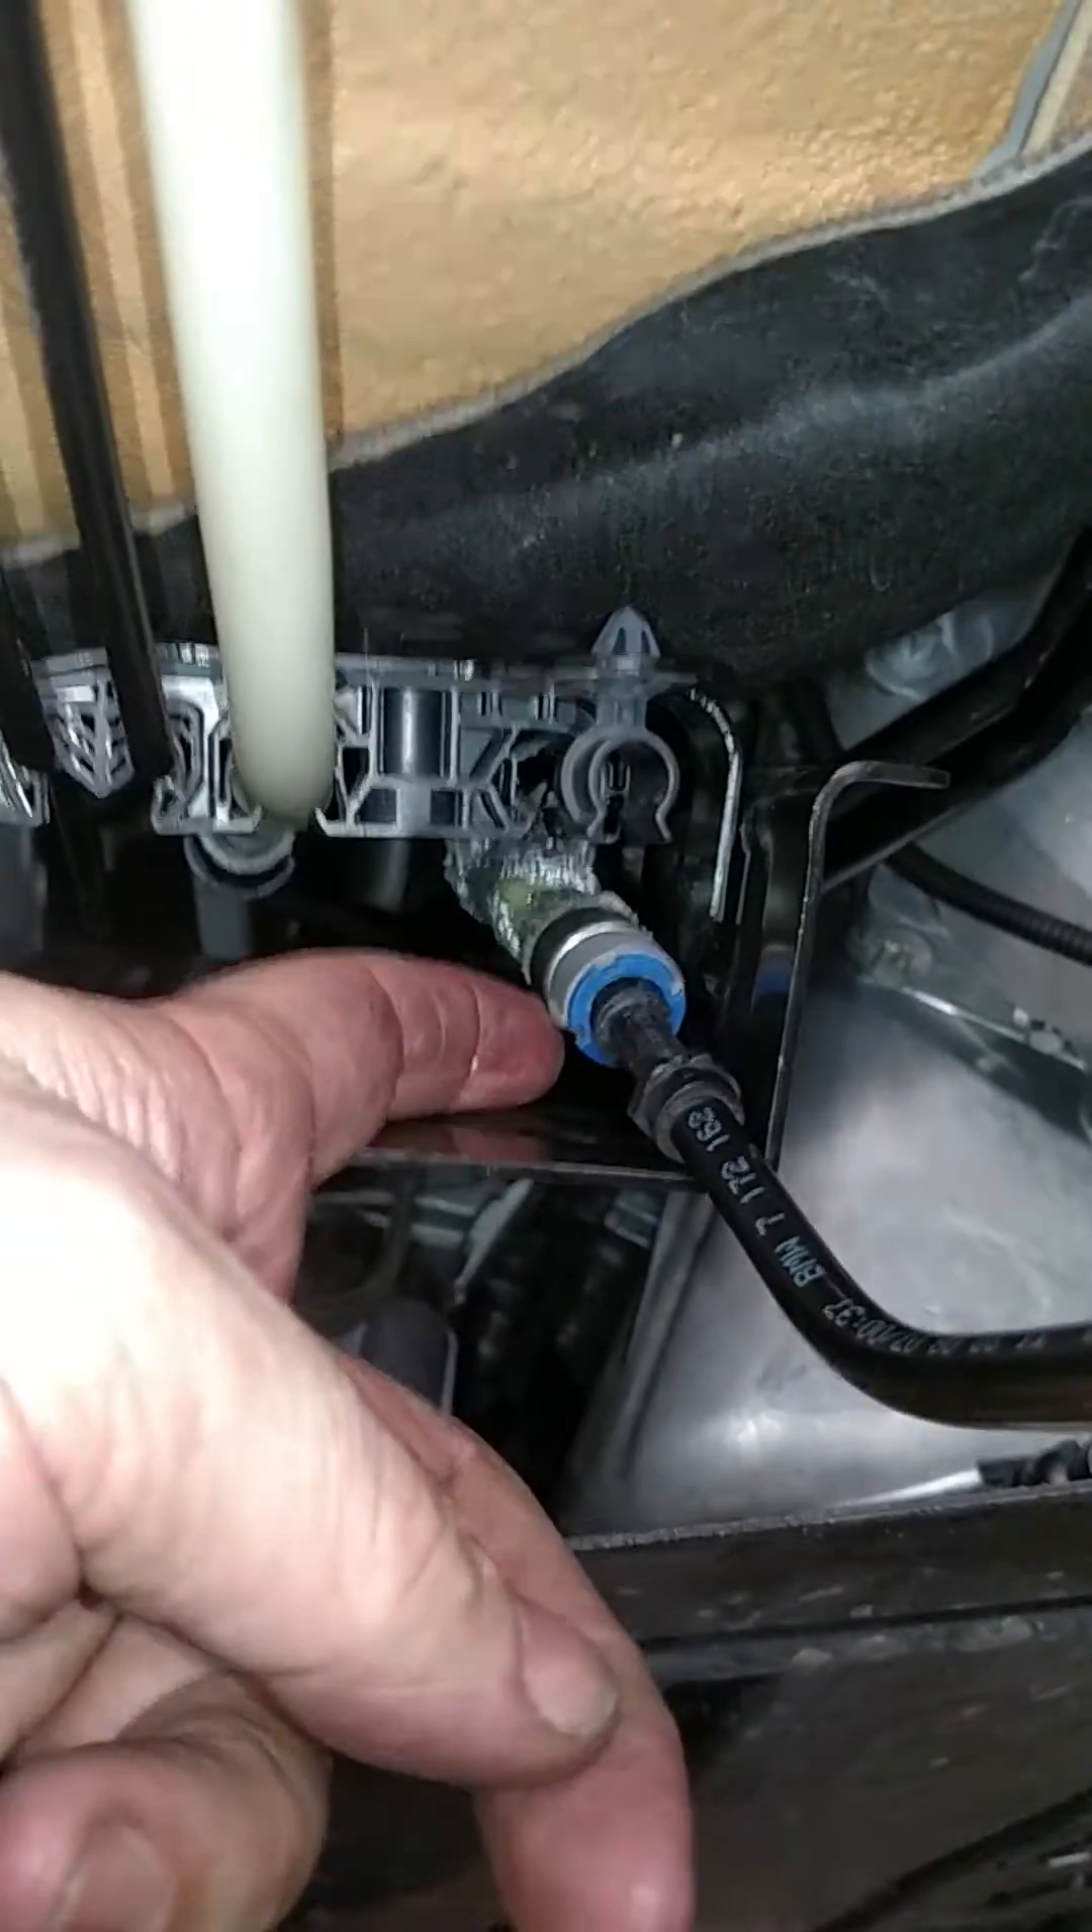Now that we have disconnected the fuel line from the underside of the chassis, there is one connection left right here where it connects to the flex line to go up into the engine bay.